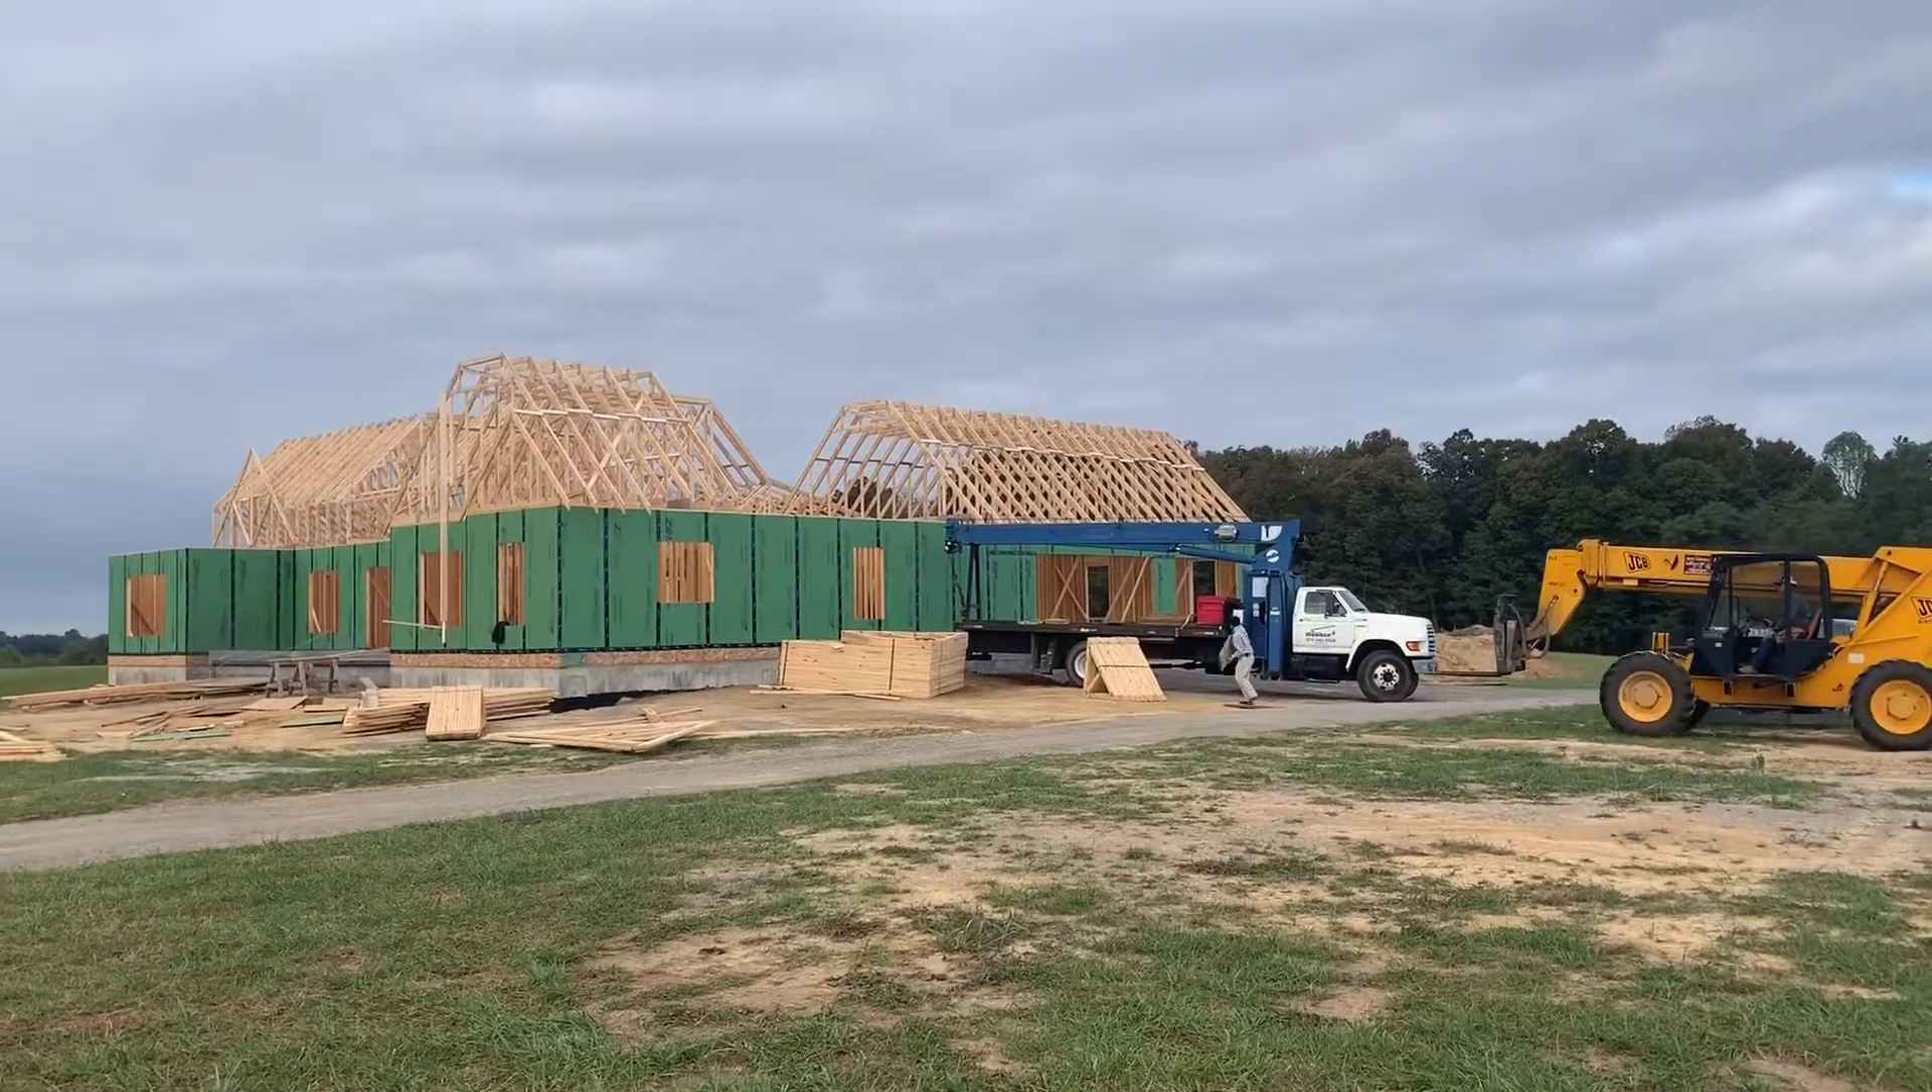As you can see, they've got most of the trusses set on this side.